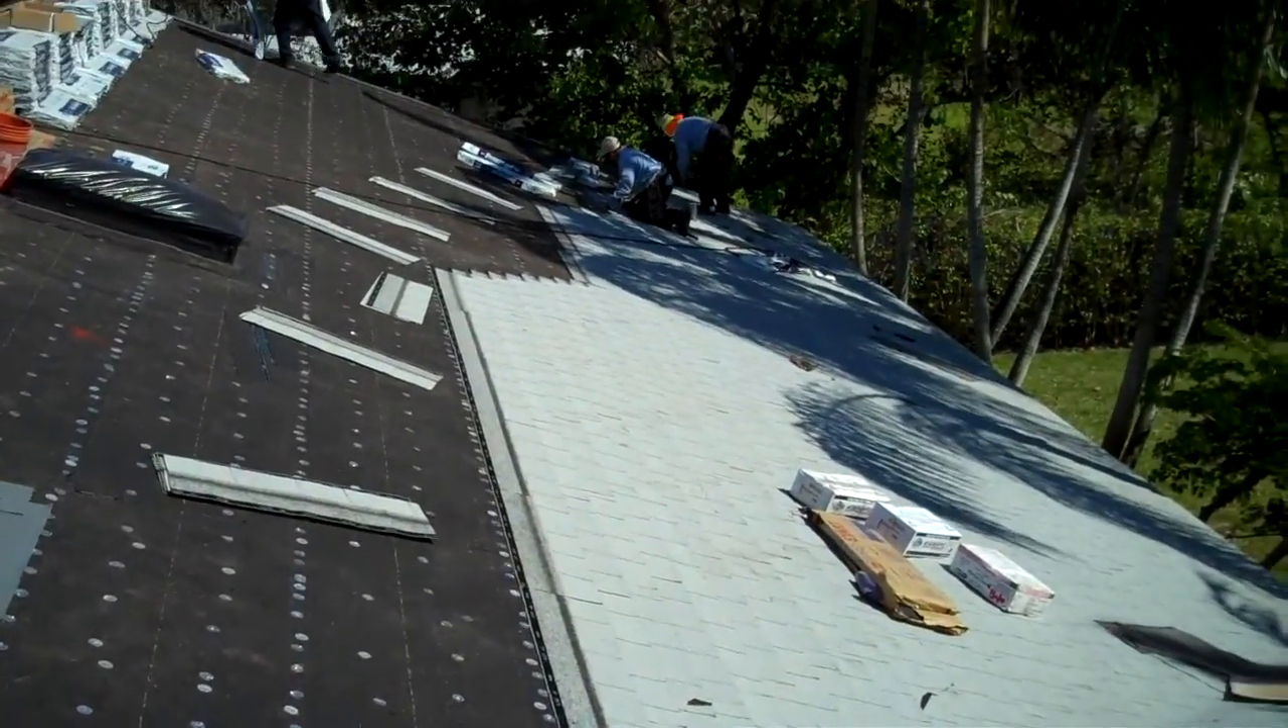Okay, we're going to come around the other side of the roof, and we have our shingle crew installing shingle.